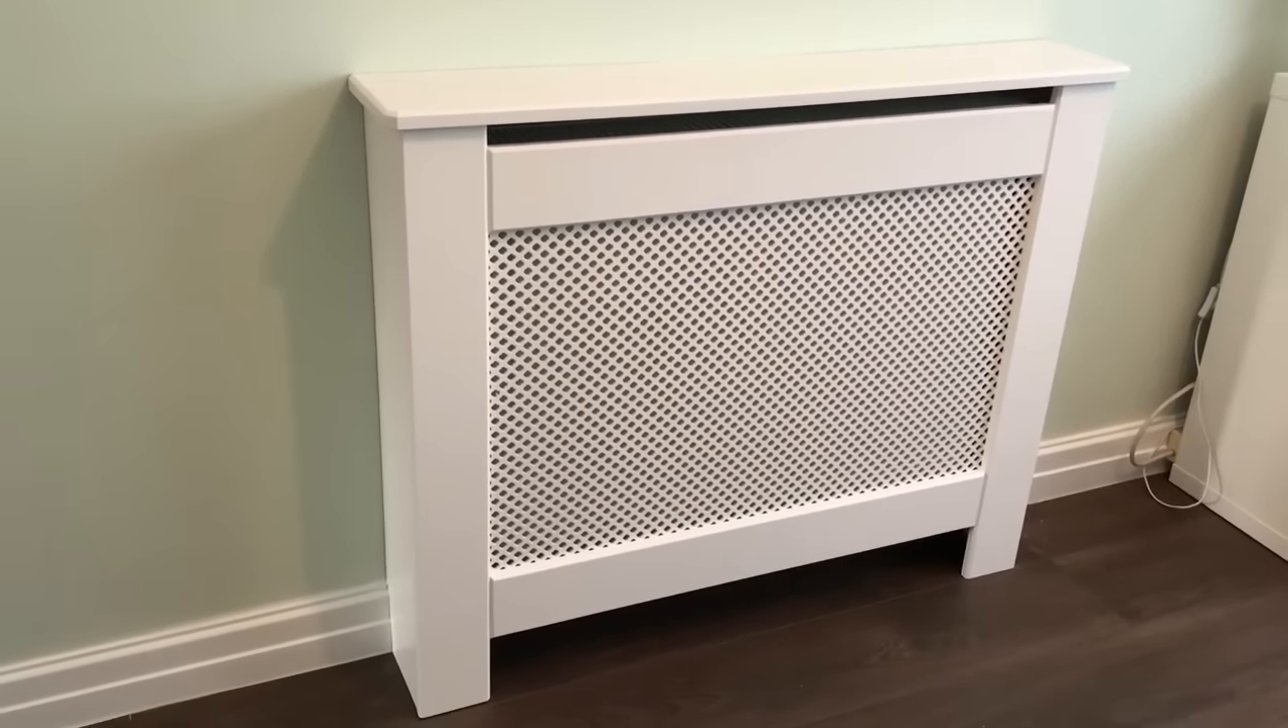Finally, here's the radiator cover after it's been painted, scribed and fitted back to the wall.